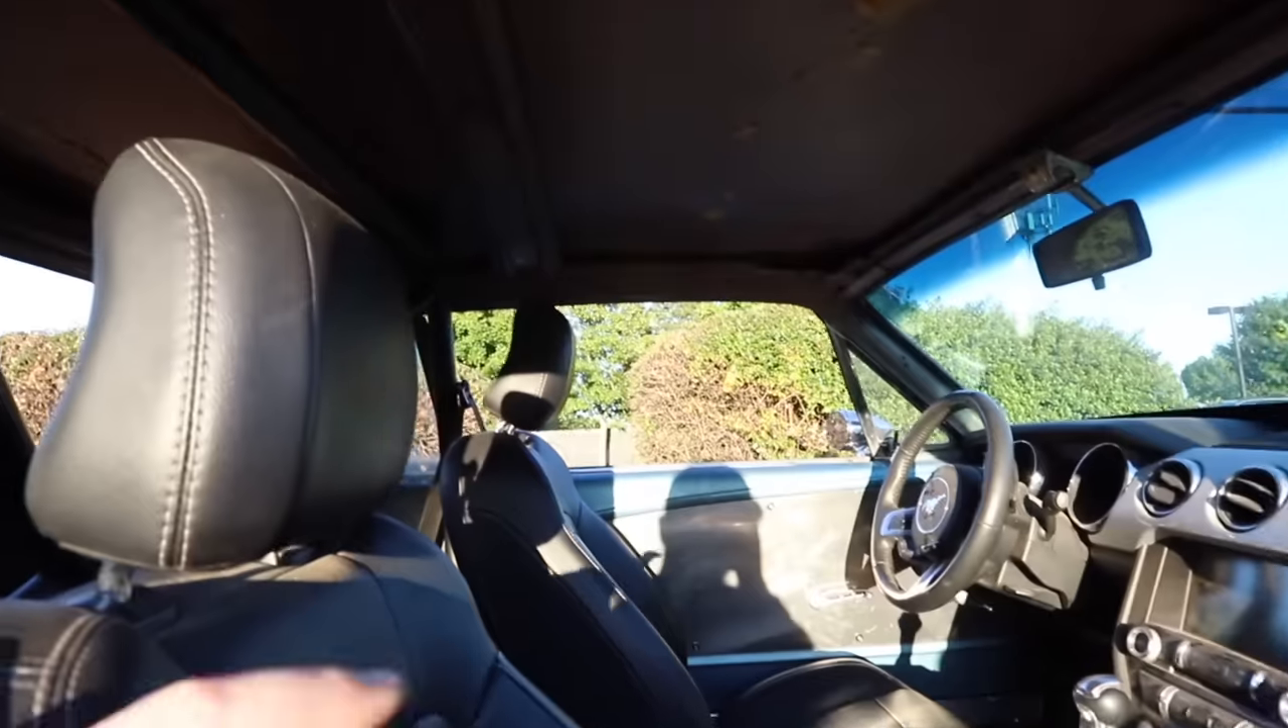We haven't put the headliner in yet.